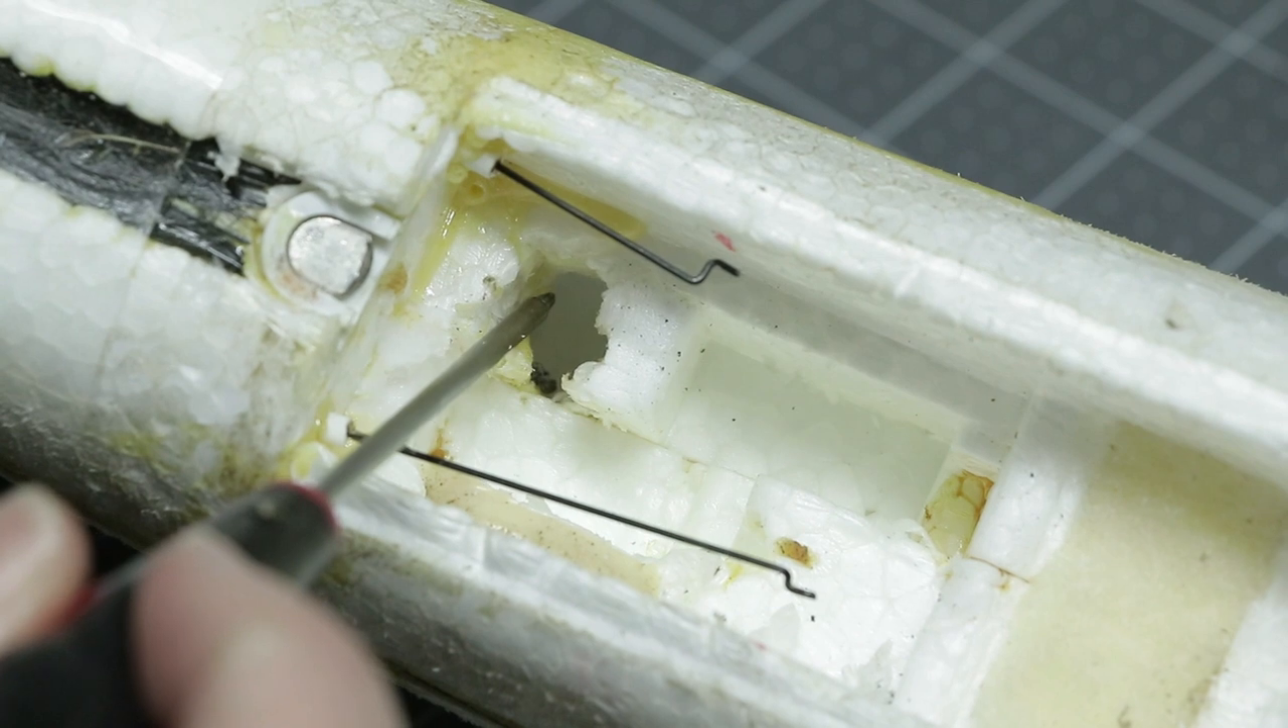So here's what the bay looks like after the servos have been removed.